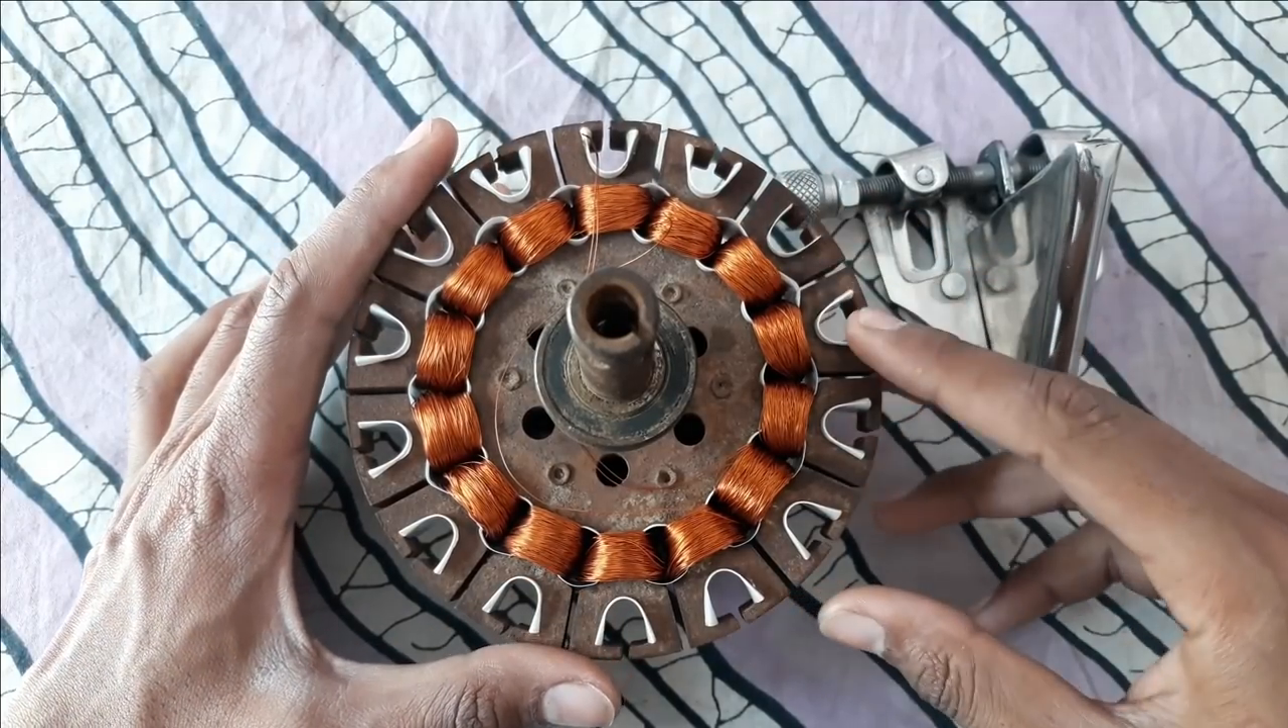हमने इस्टेटर को मसीन से निकाल लिया है और यहां पर रनिंग कोईल के लिए पेपर लगा कर कम्प्लीट कर दिये हैं।